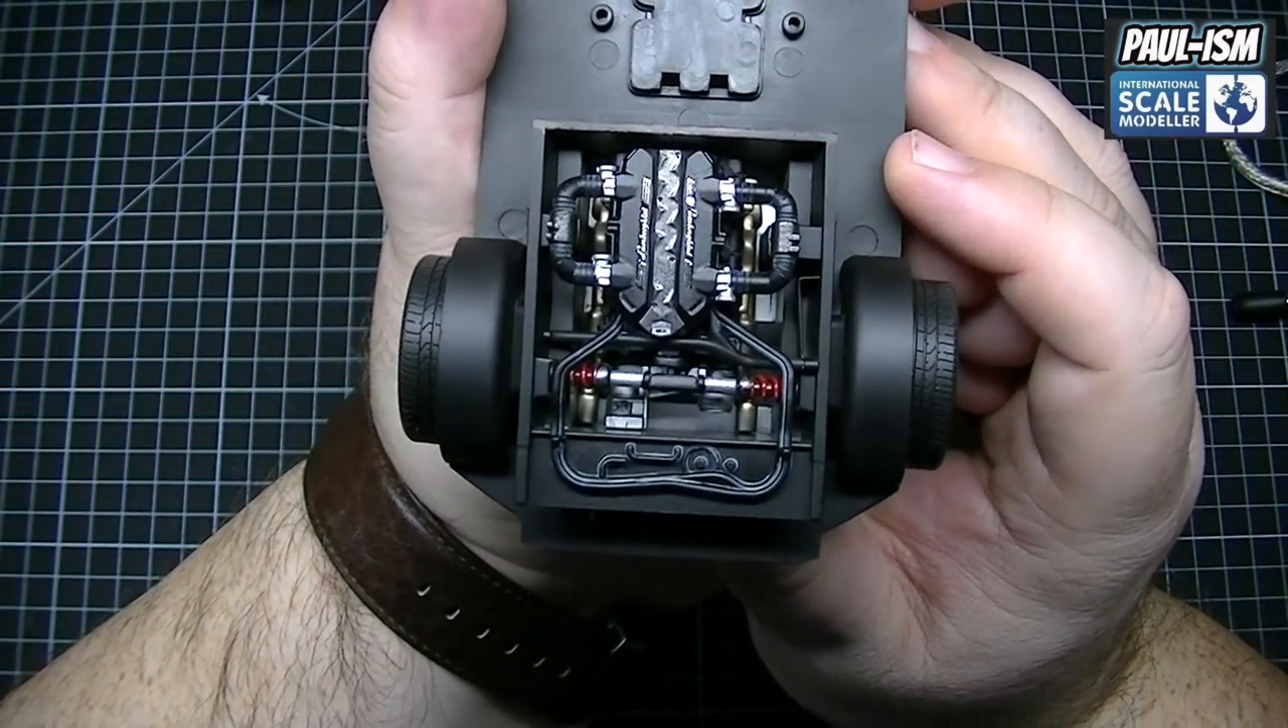We built up all the engine bay, as you can see.